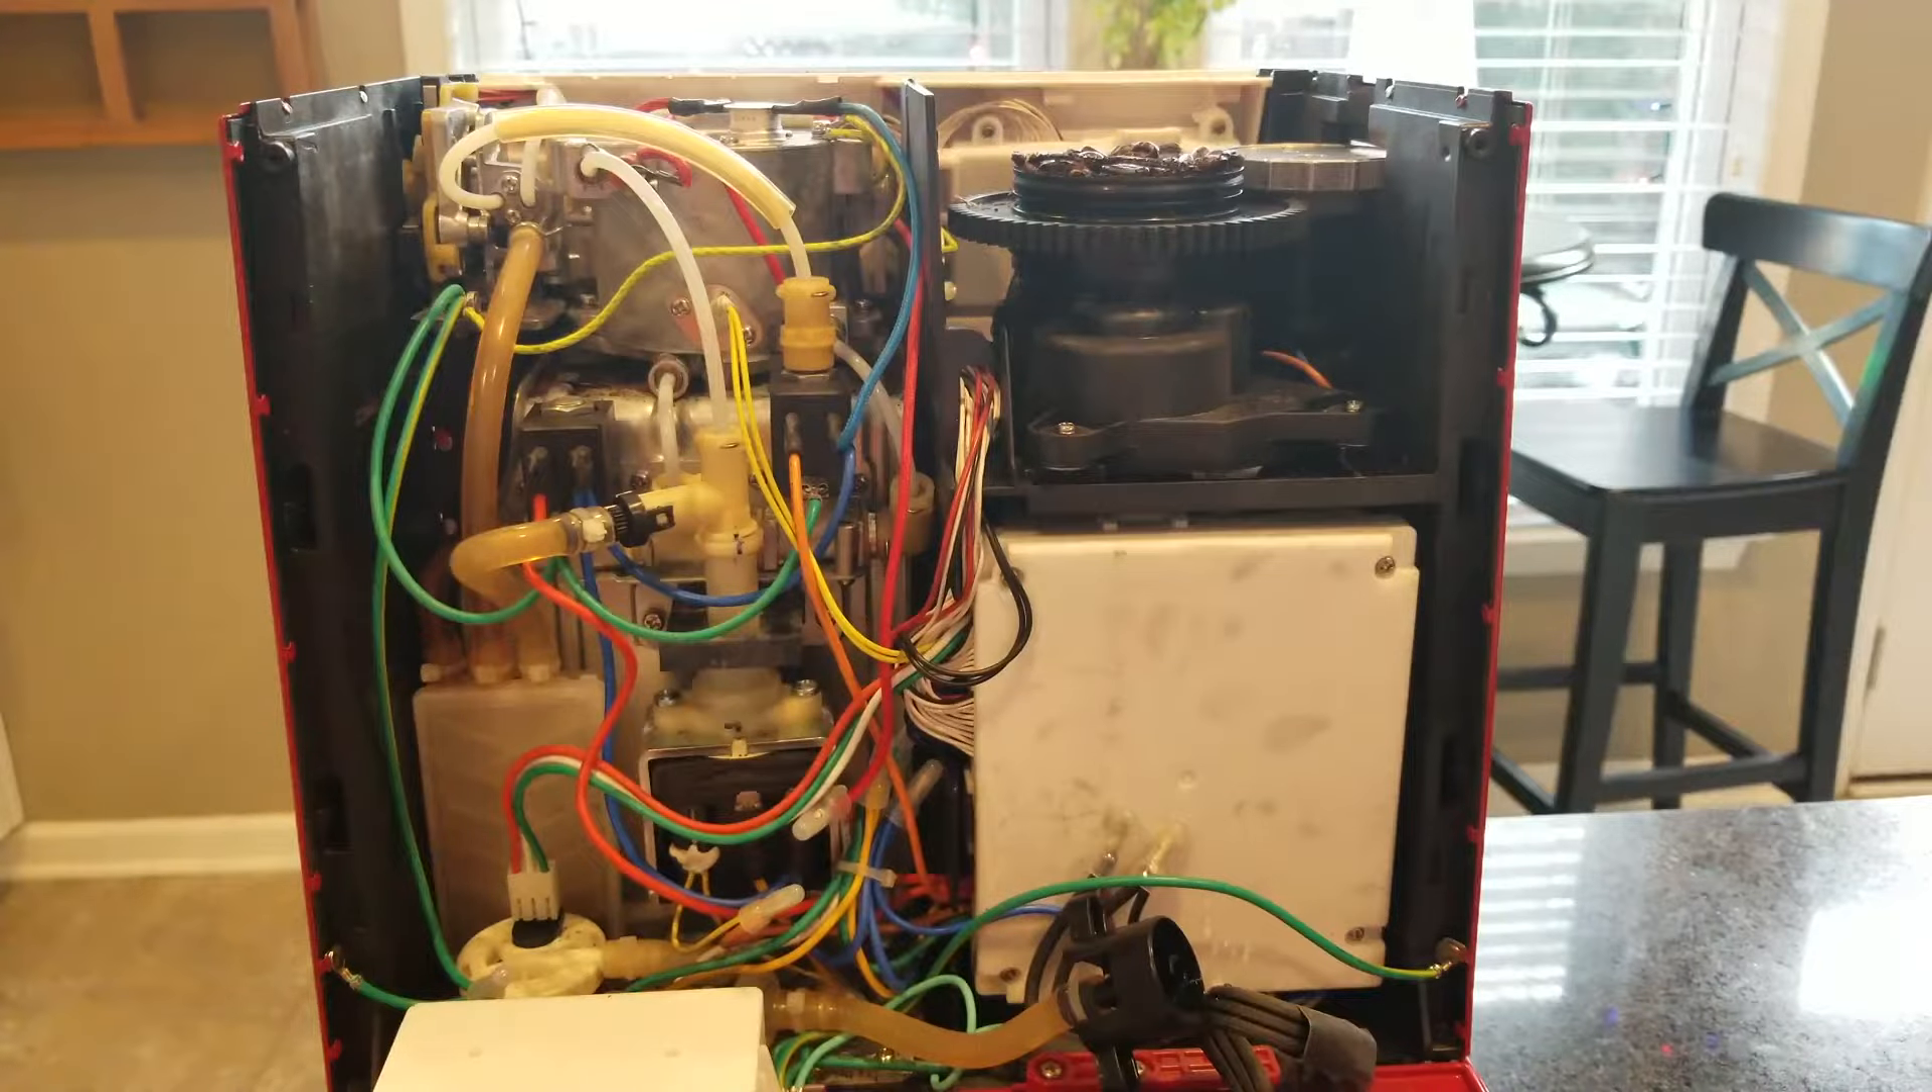We have the back of the machine wide open.